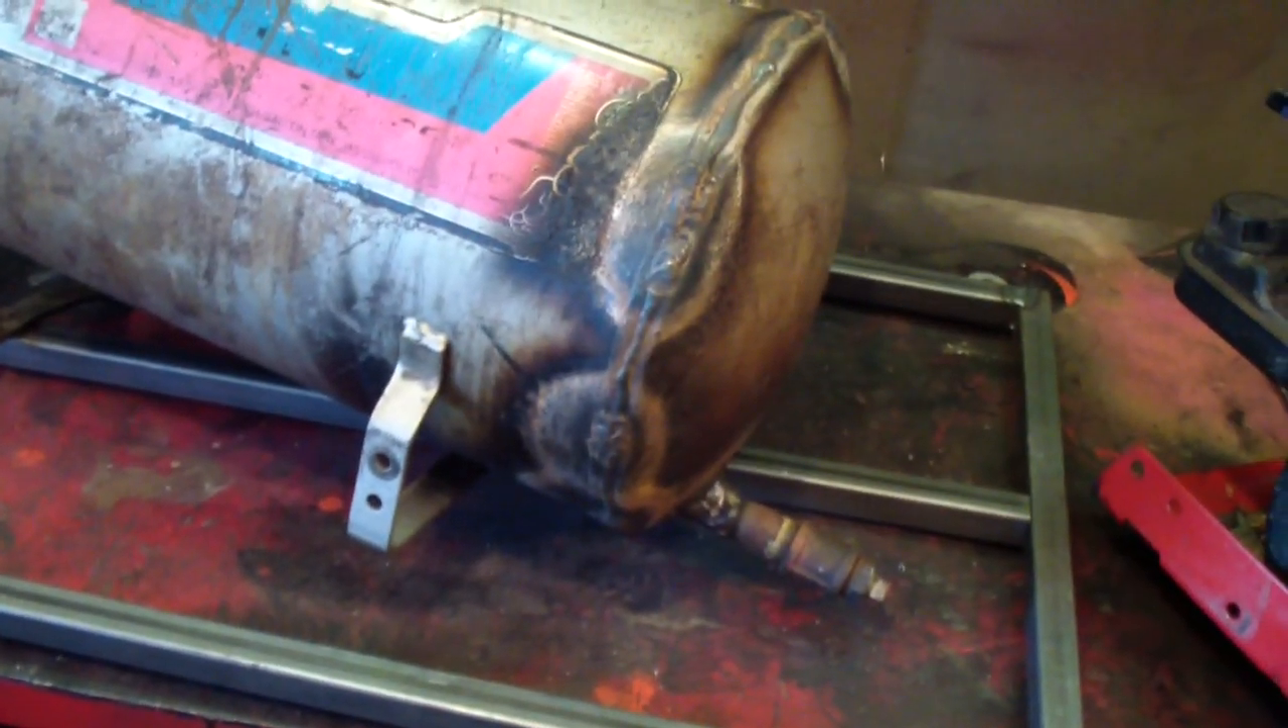And I also started the frame, as you can see underneath.